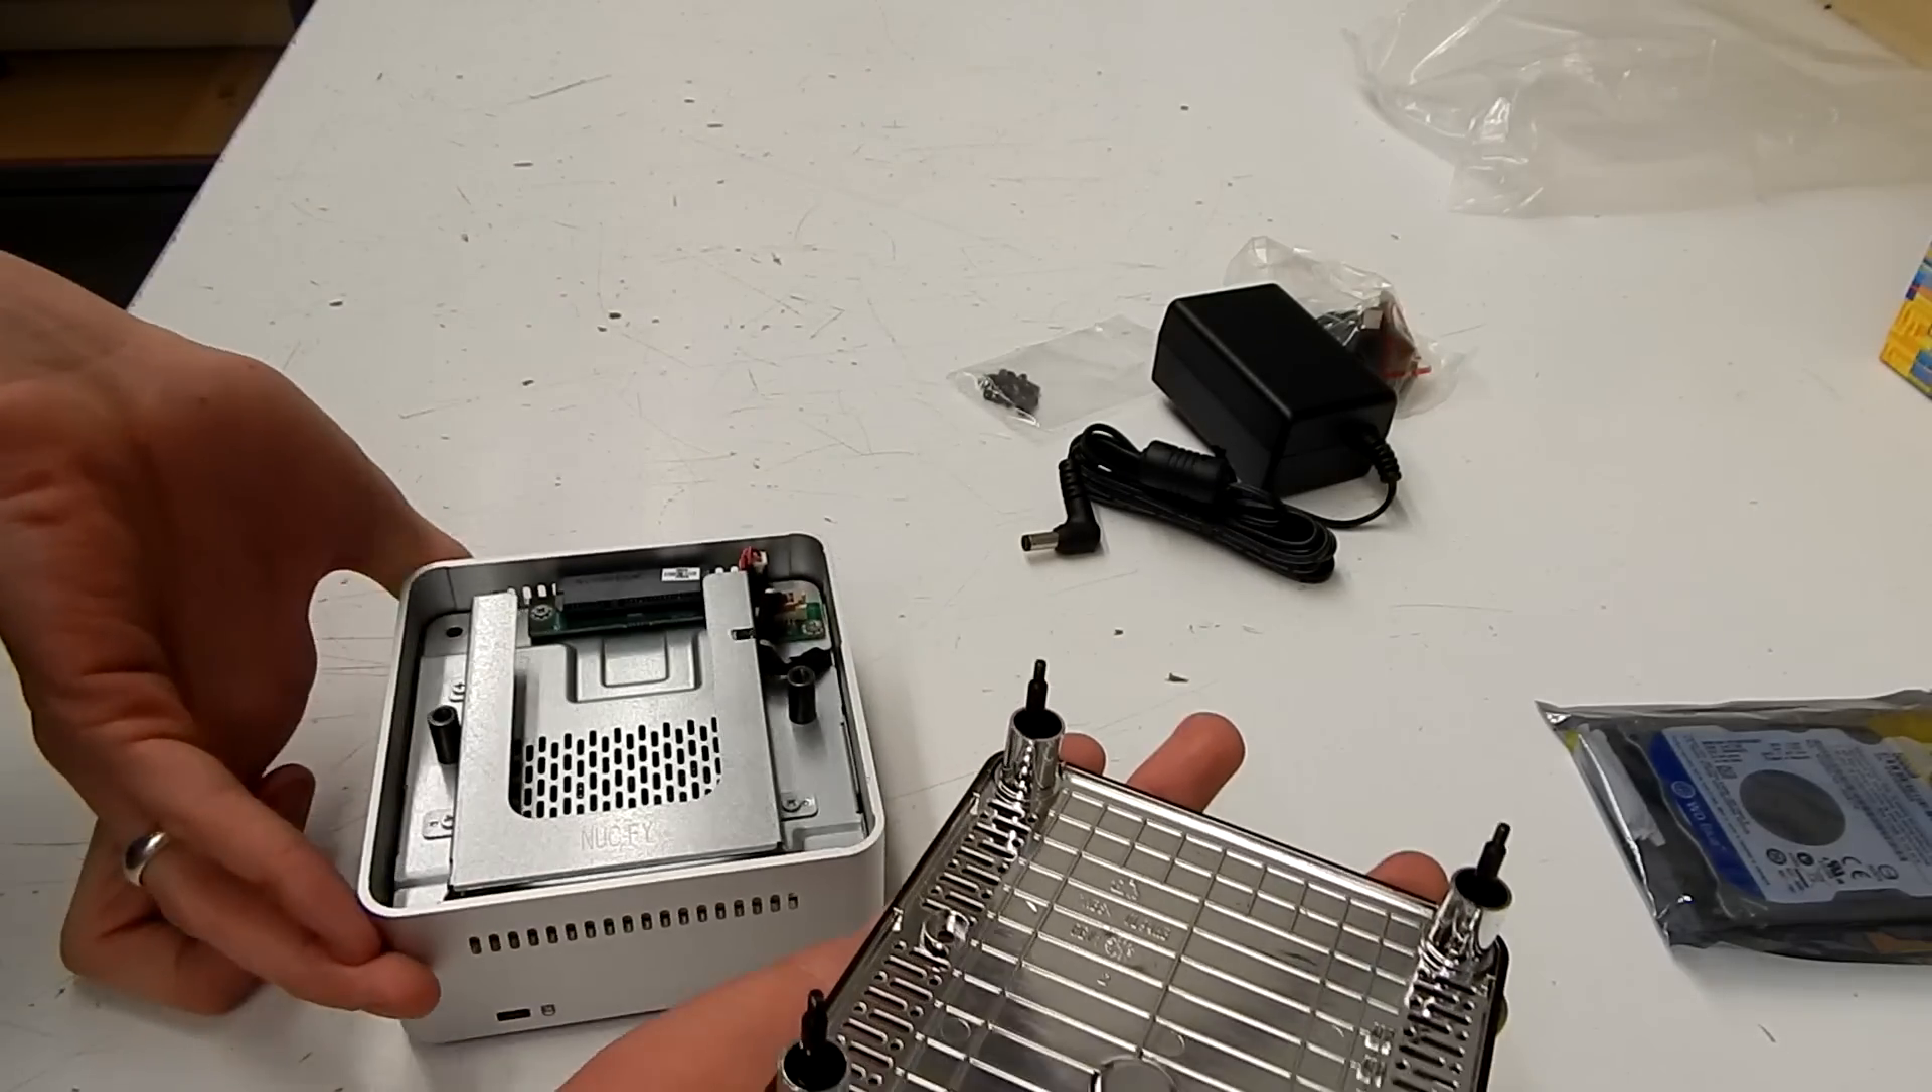The plate just comes right off, and there we have access to our hard drive bay.